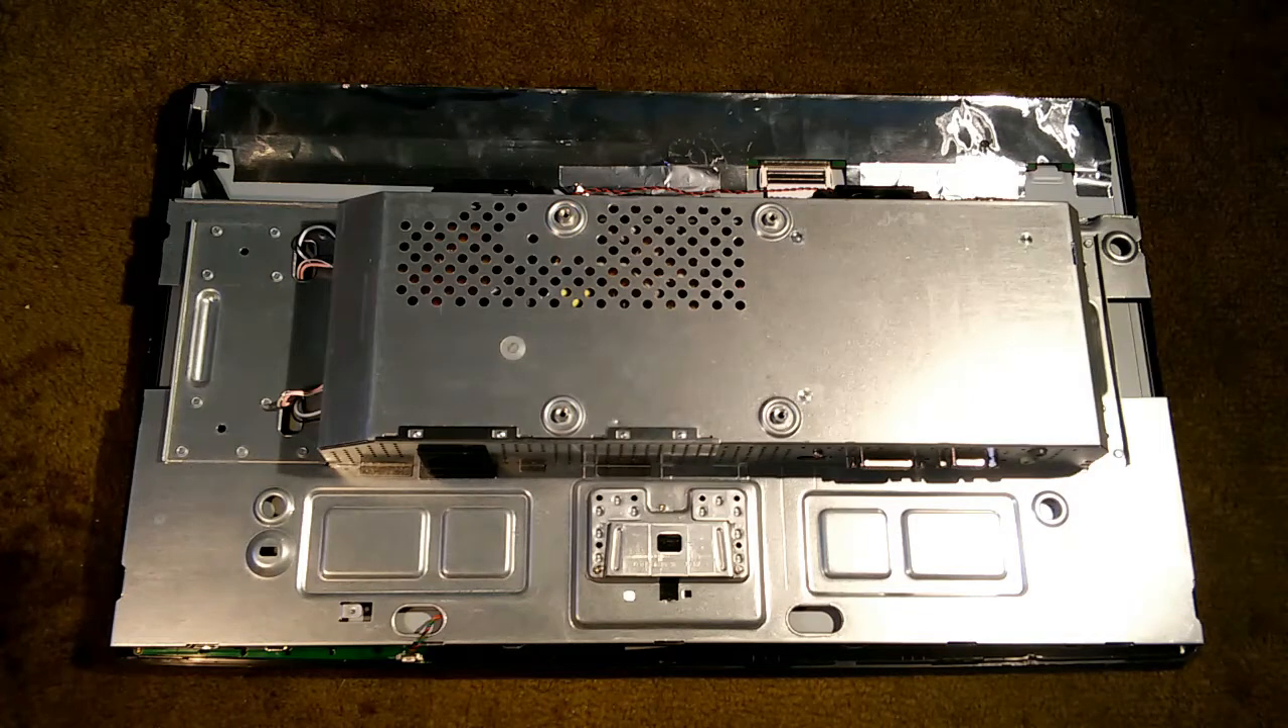Everything has been put back together except the plastic back cover.